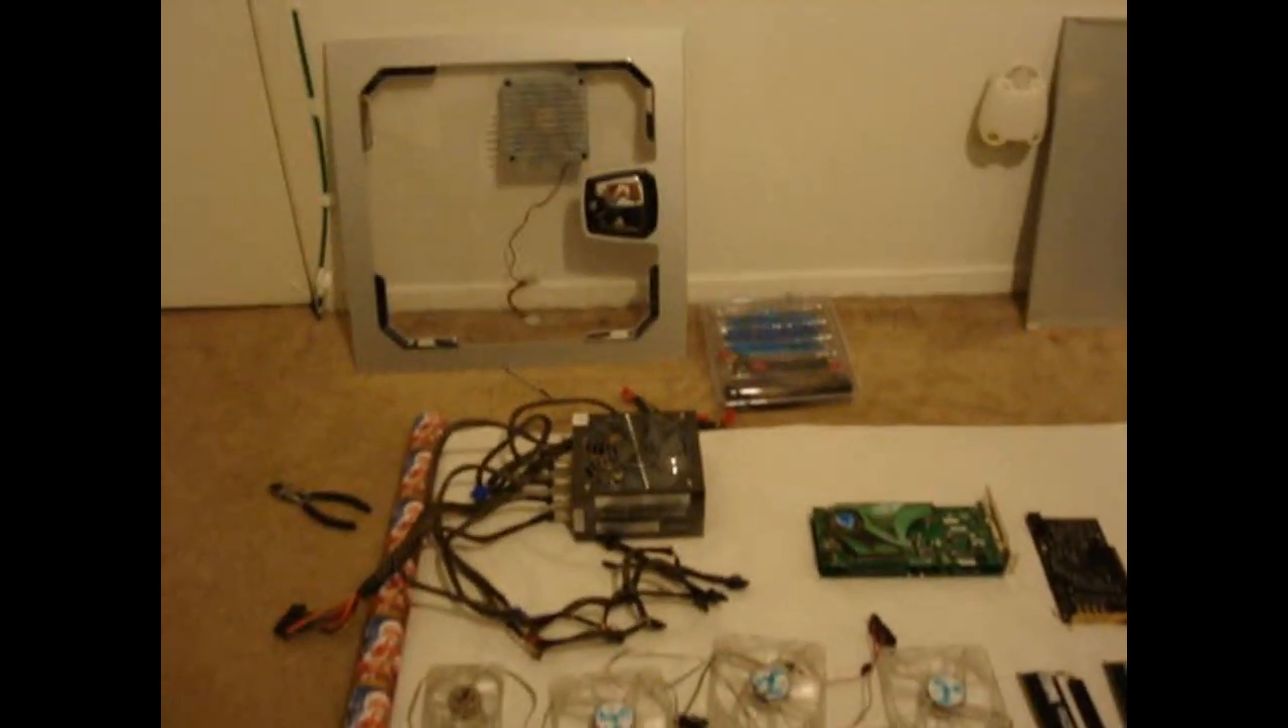So I basically took out every component of the computer.